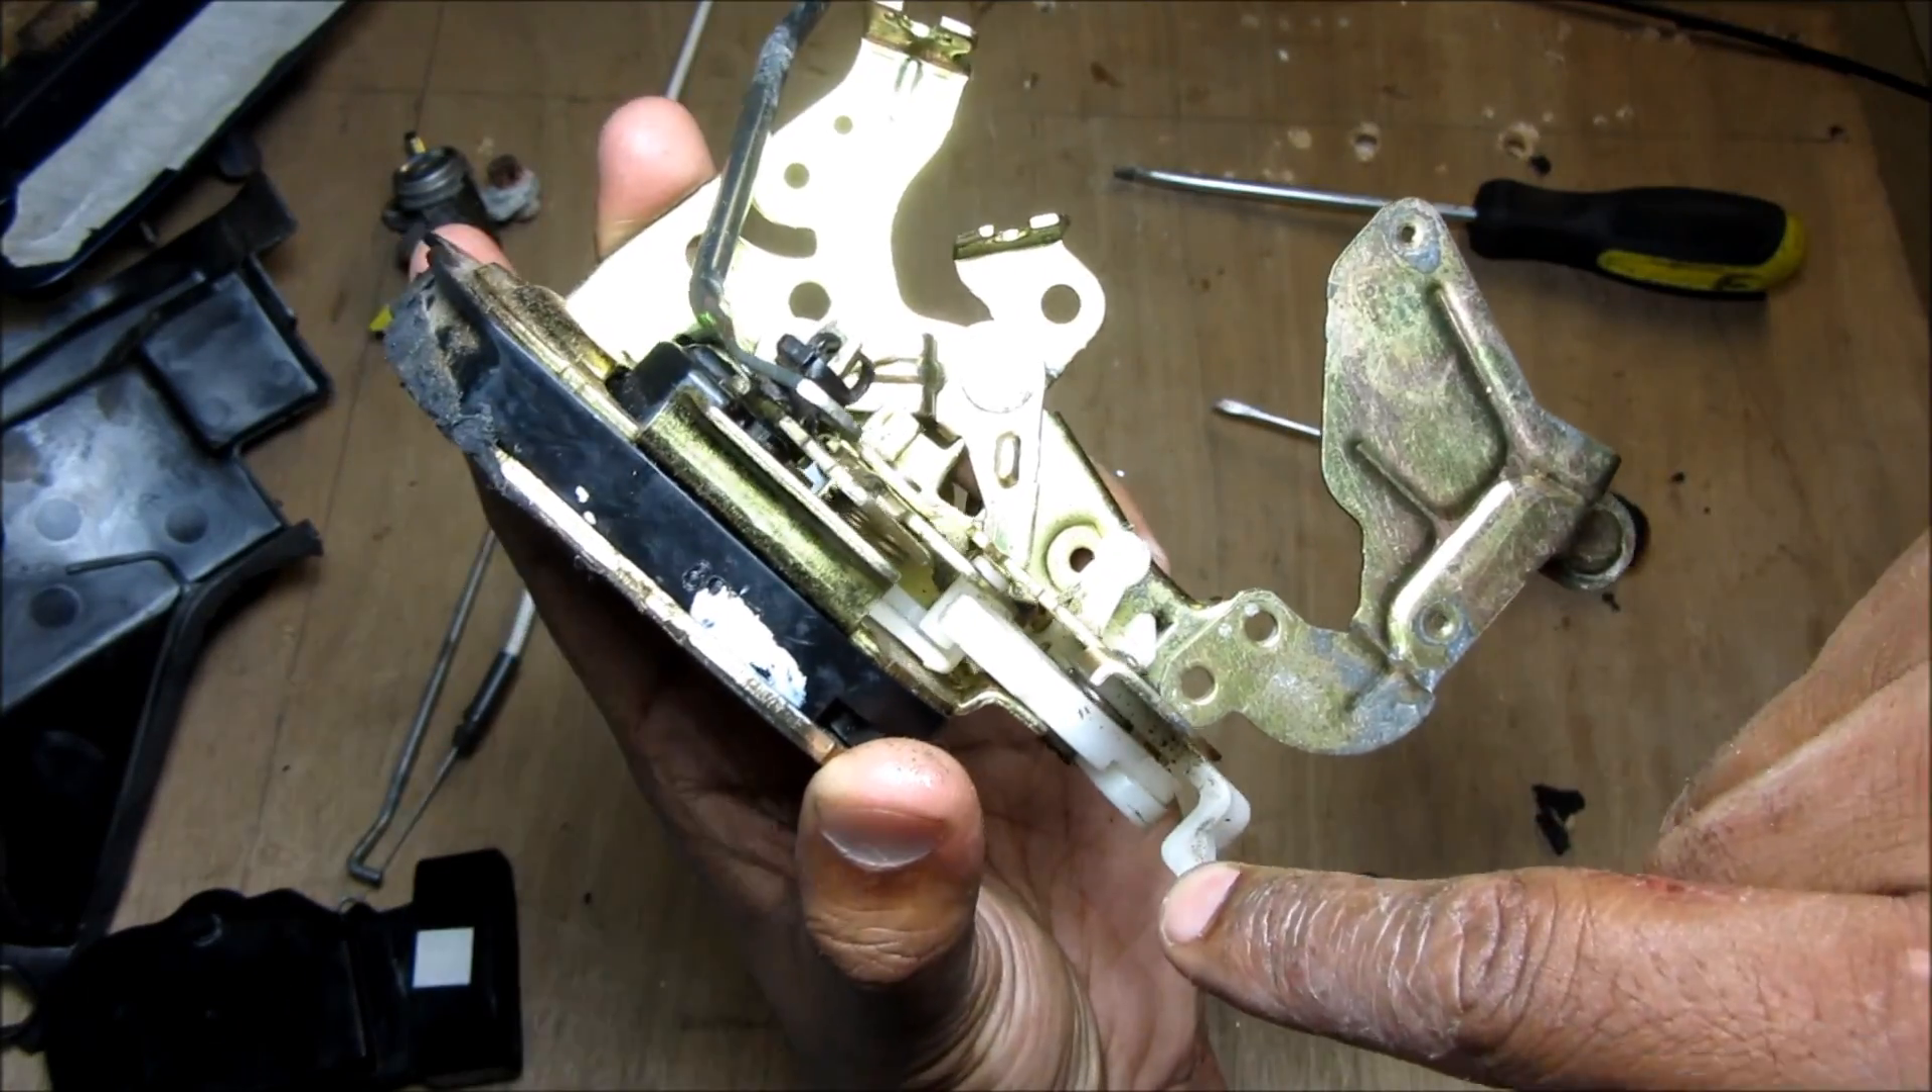So here we've got the basic lock and latch assembly torn down to the mechanicals.